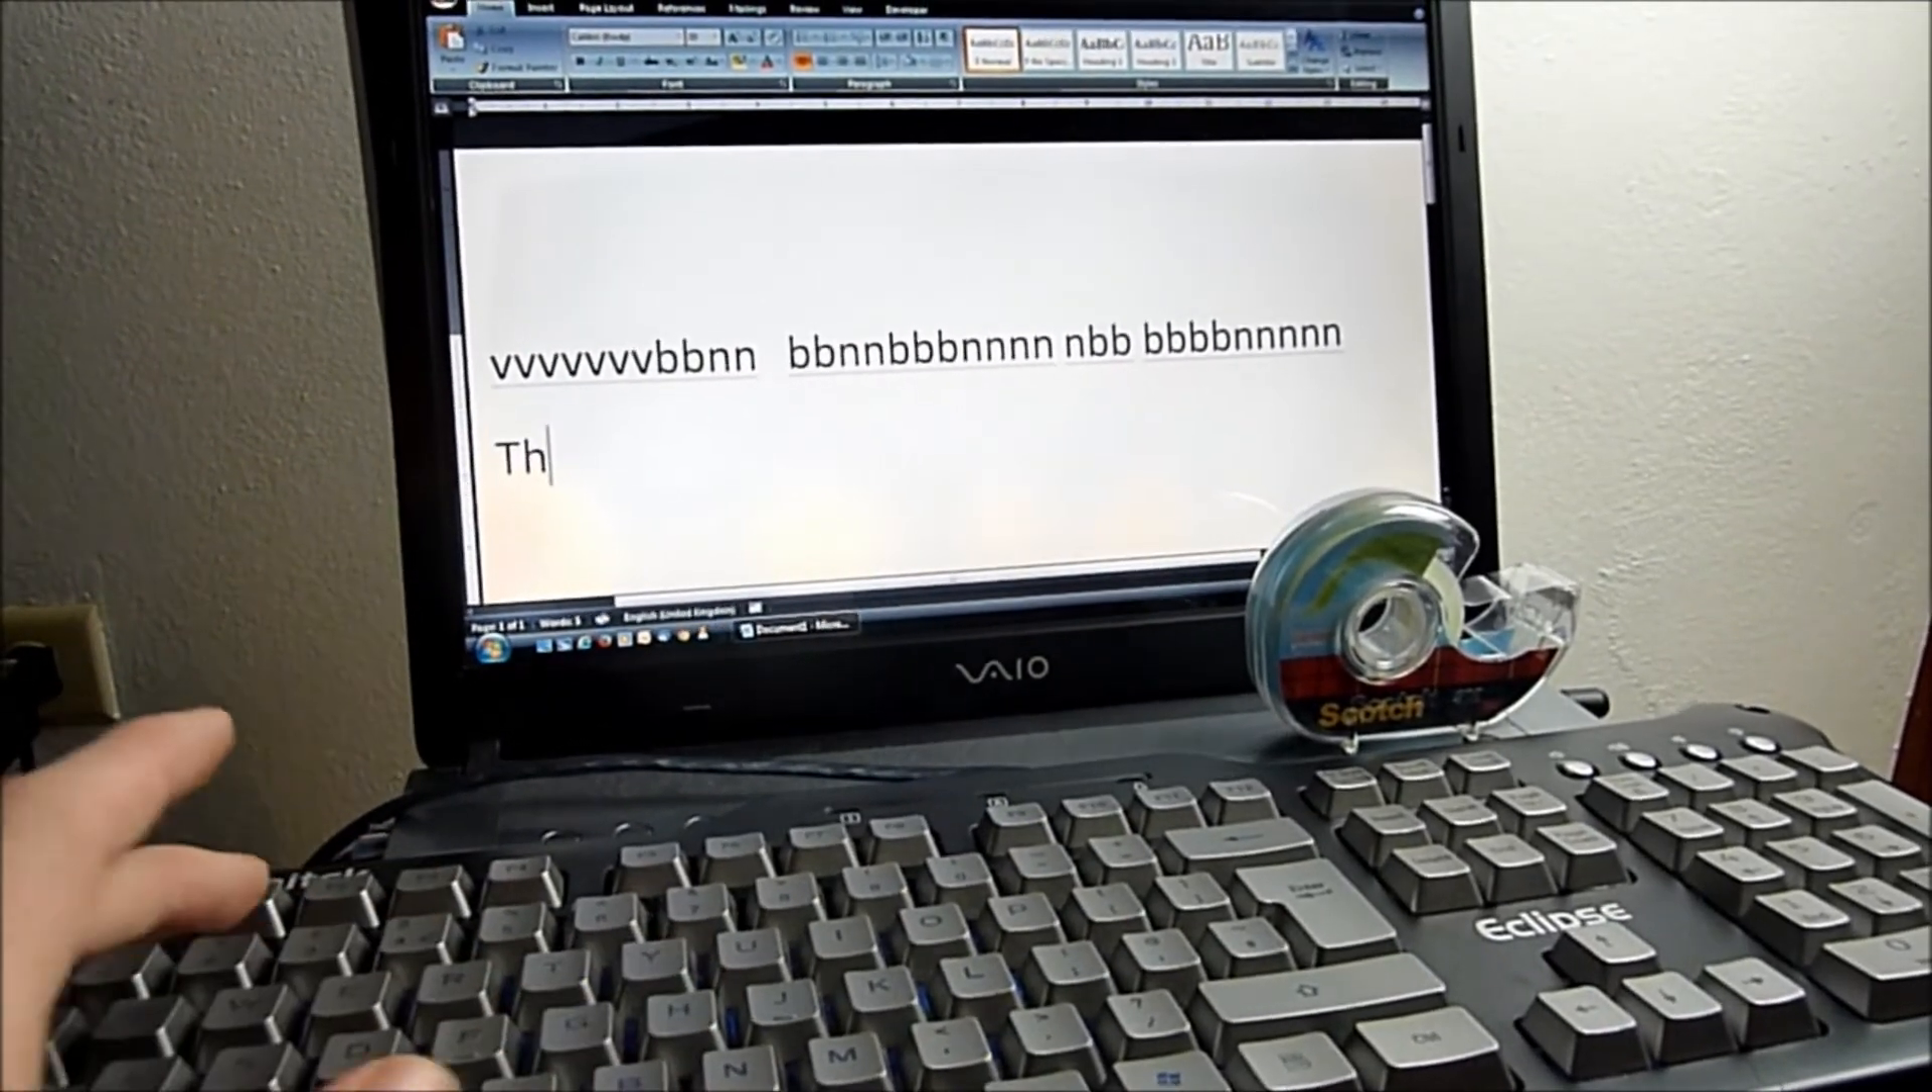So the keyboard is now assembled.